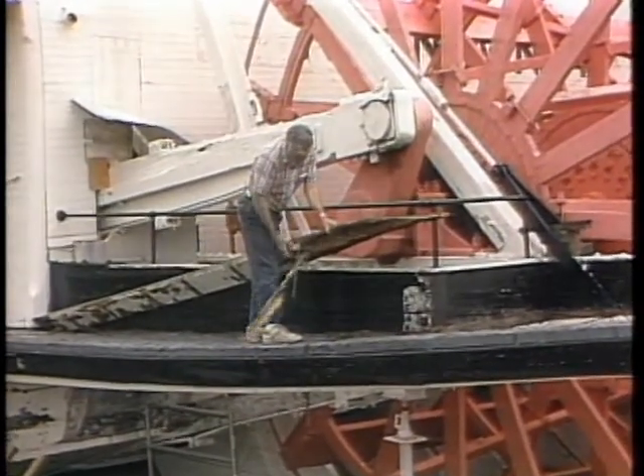Well, as you can see, we've started taking apart this side deck.